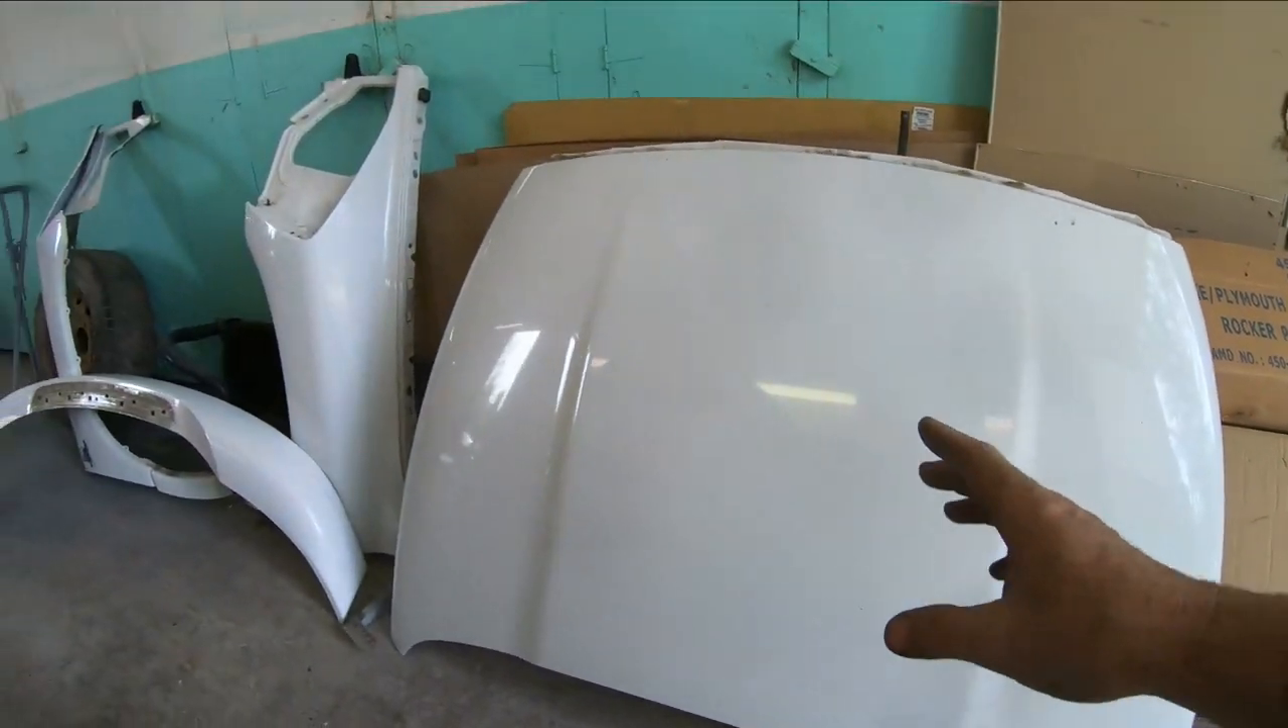So obviously I got the fenders and hood off now.